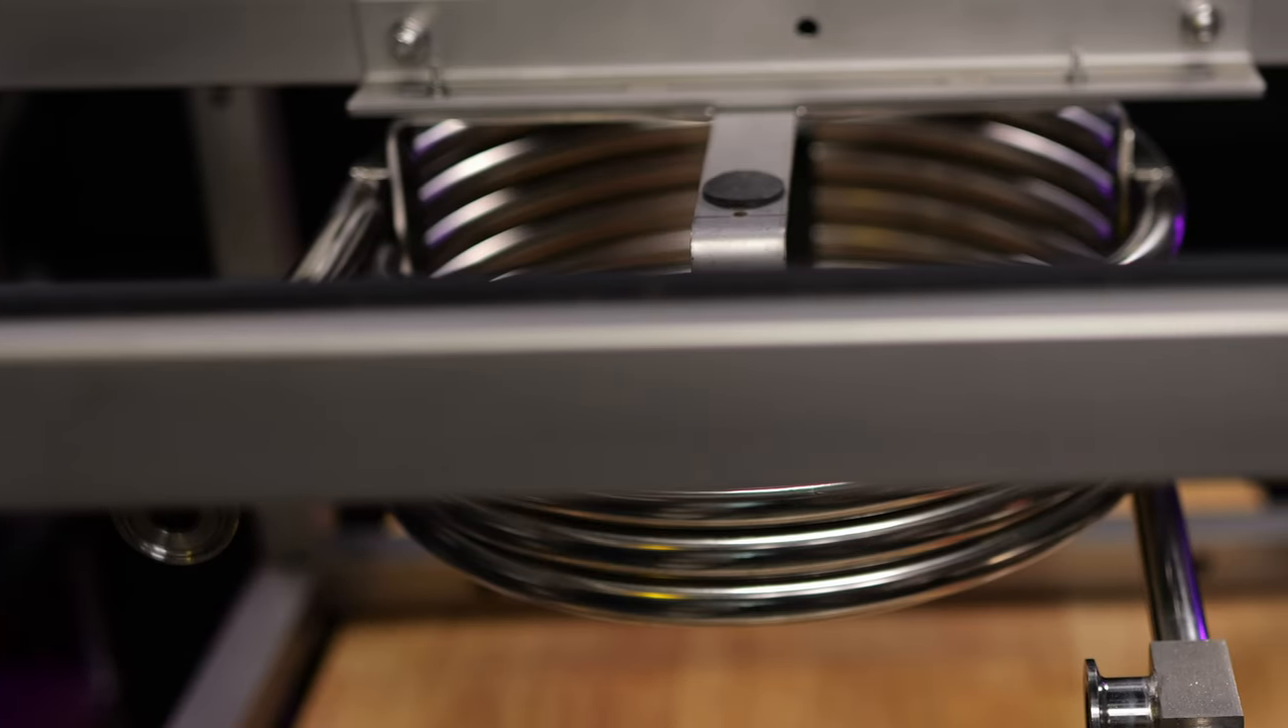Now that the chiller is installed, we can behold it underslung under the brewing system out of the way.